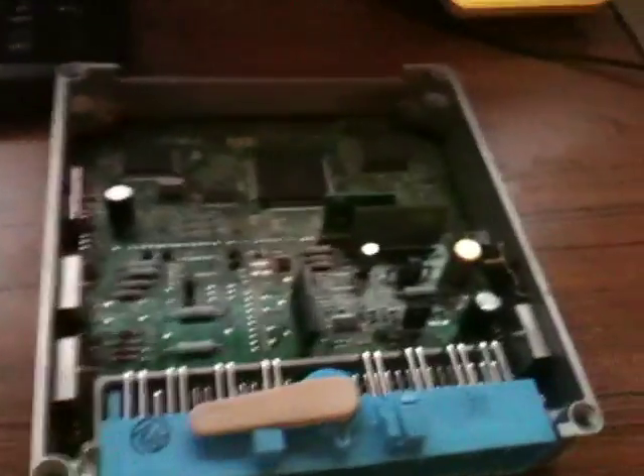Alright, I've got the cover off my ECU.